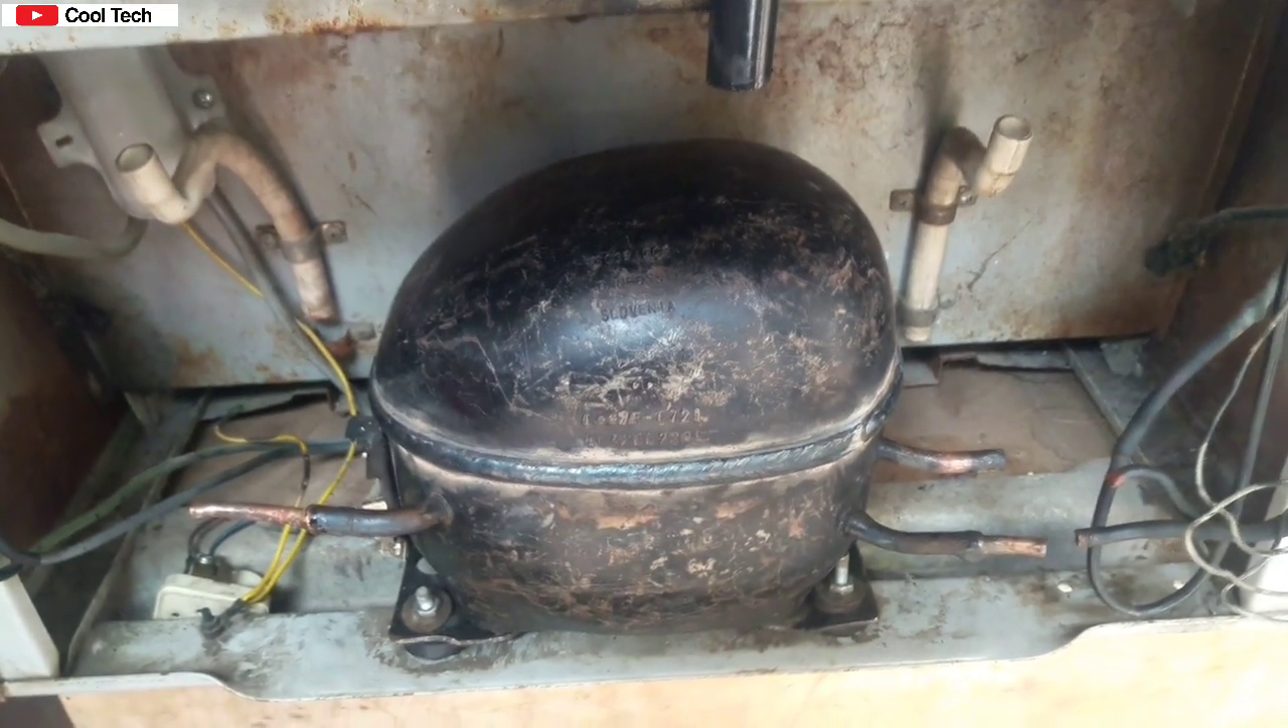آپ دیکھ سکتے ہیں کہ ہم نے کمپریسر کو اس میں فٹ کر لیا ہے۔